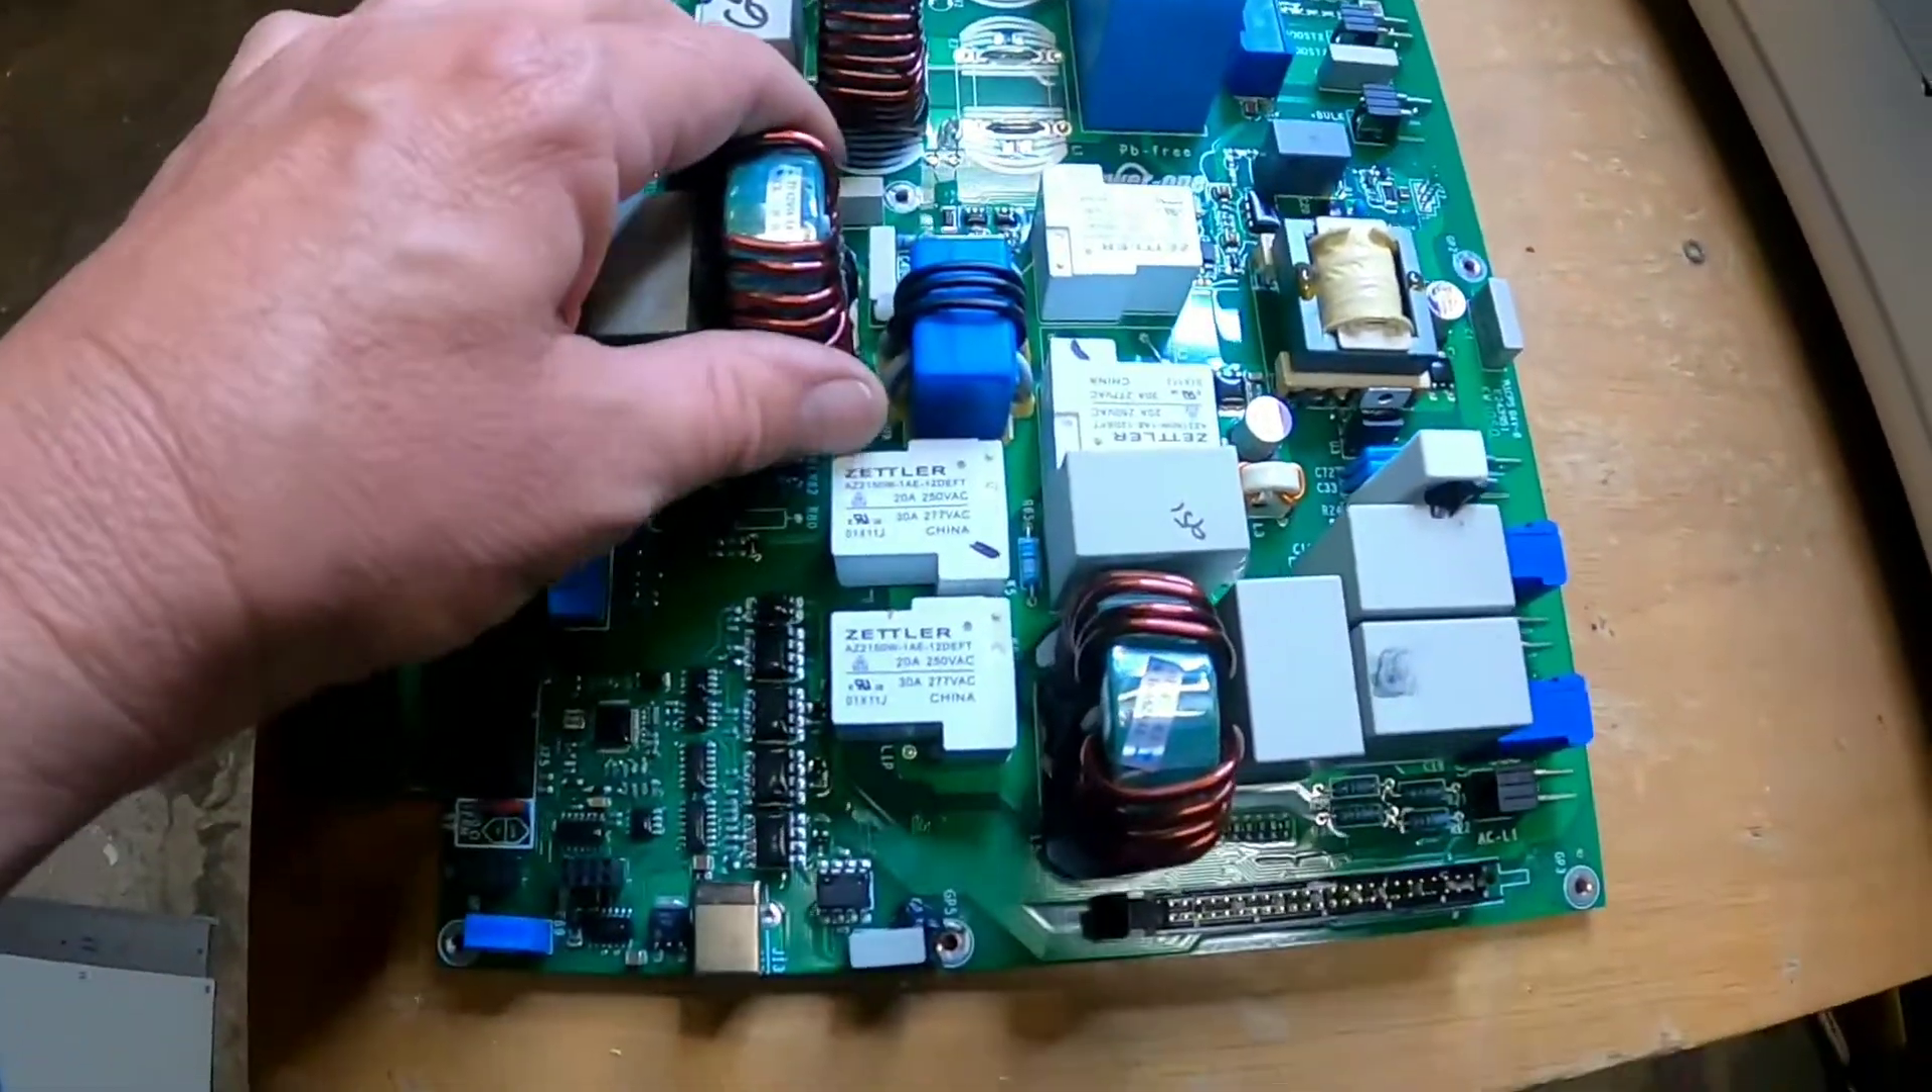All right that board is off.